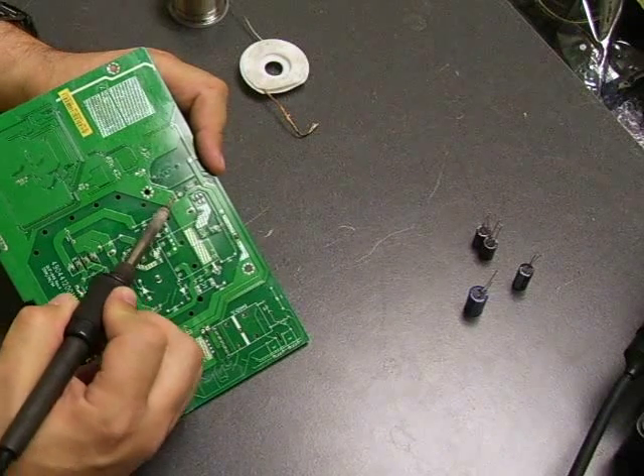All right, now we've removed the old capacitors.